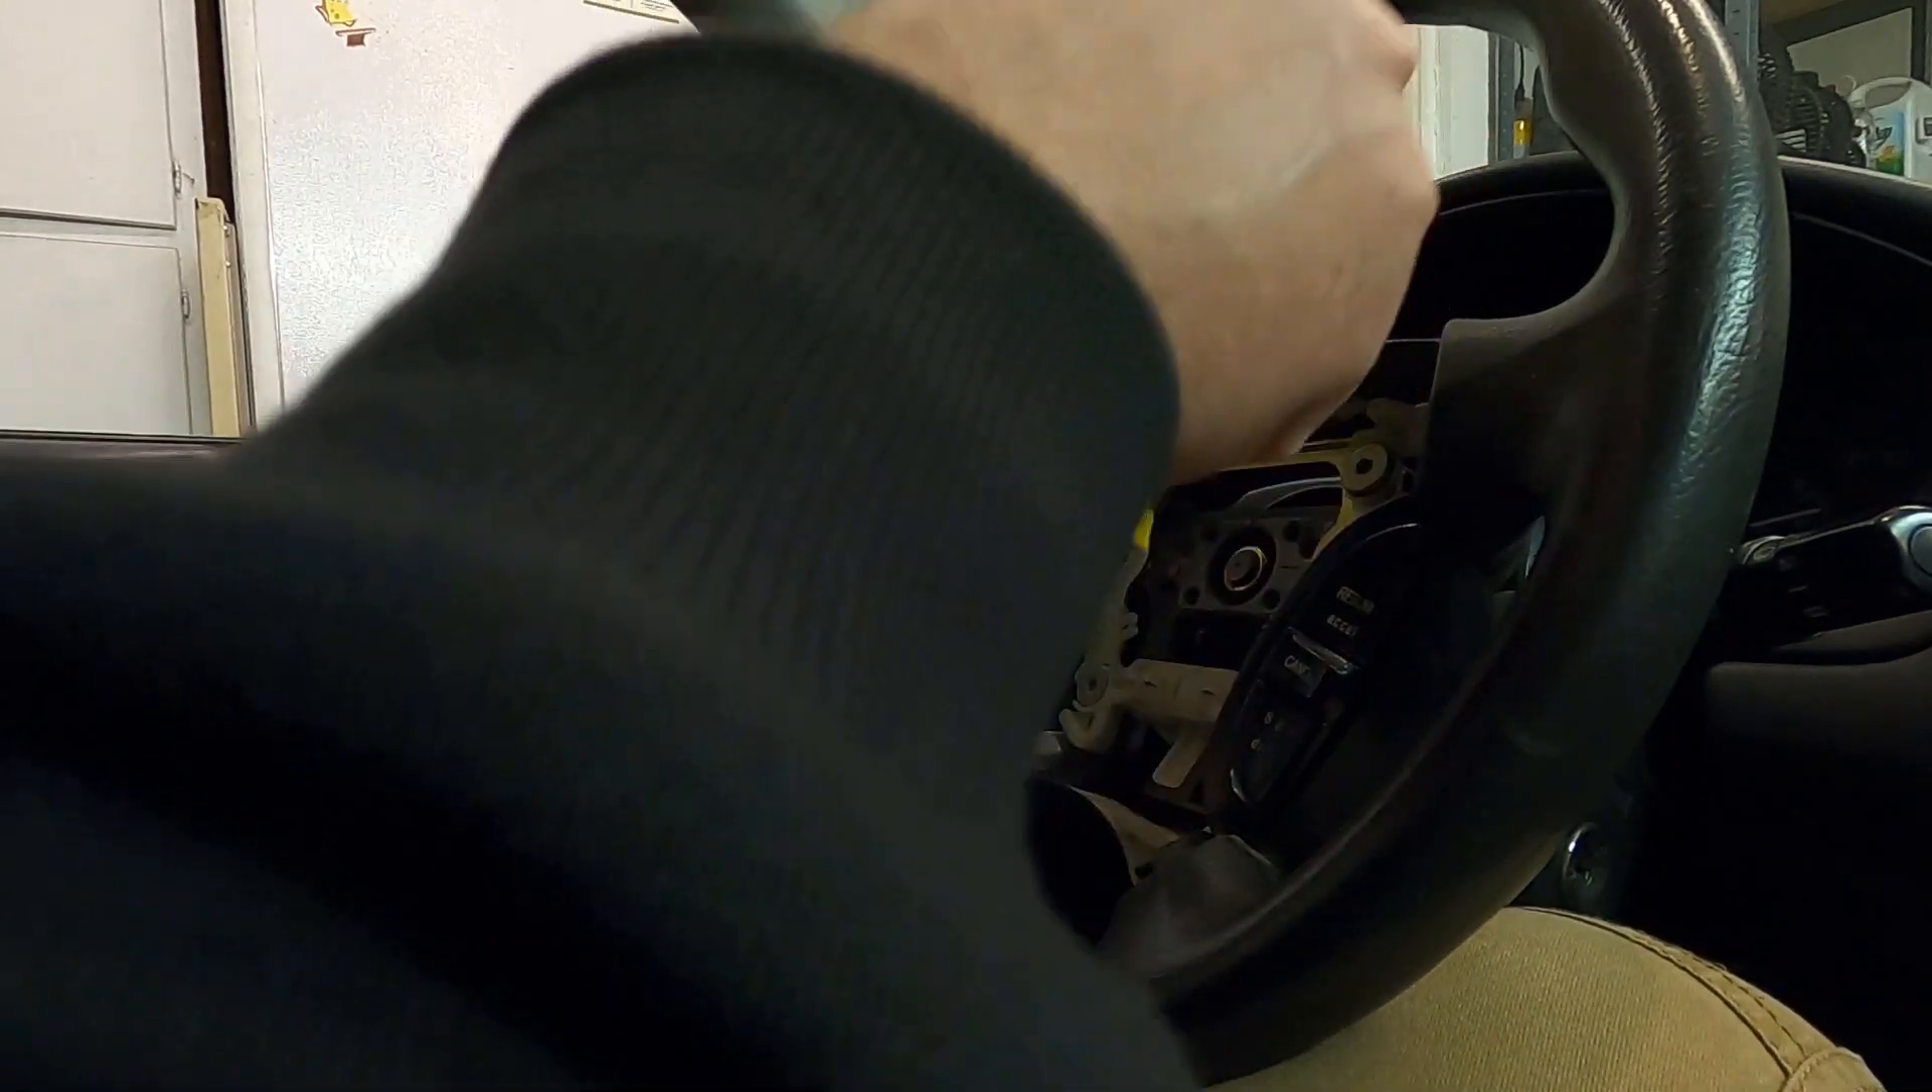All I've got left to do is put the airbag in.